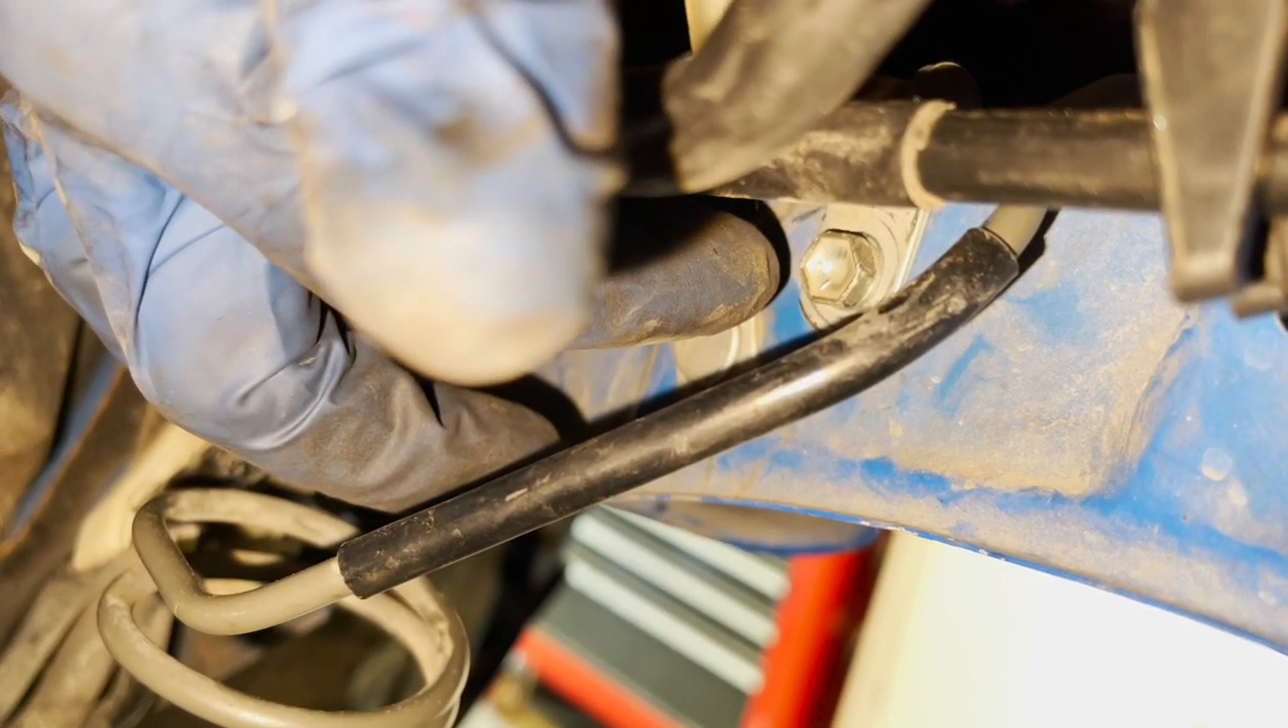We also disconnected this brake line bracket right here and we got the 10 millimeter bolt back in holding the bracket to the inside of the driver side fender.